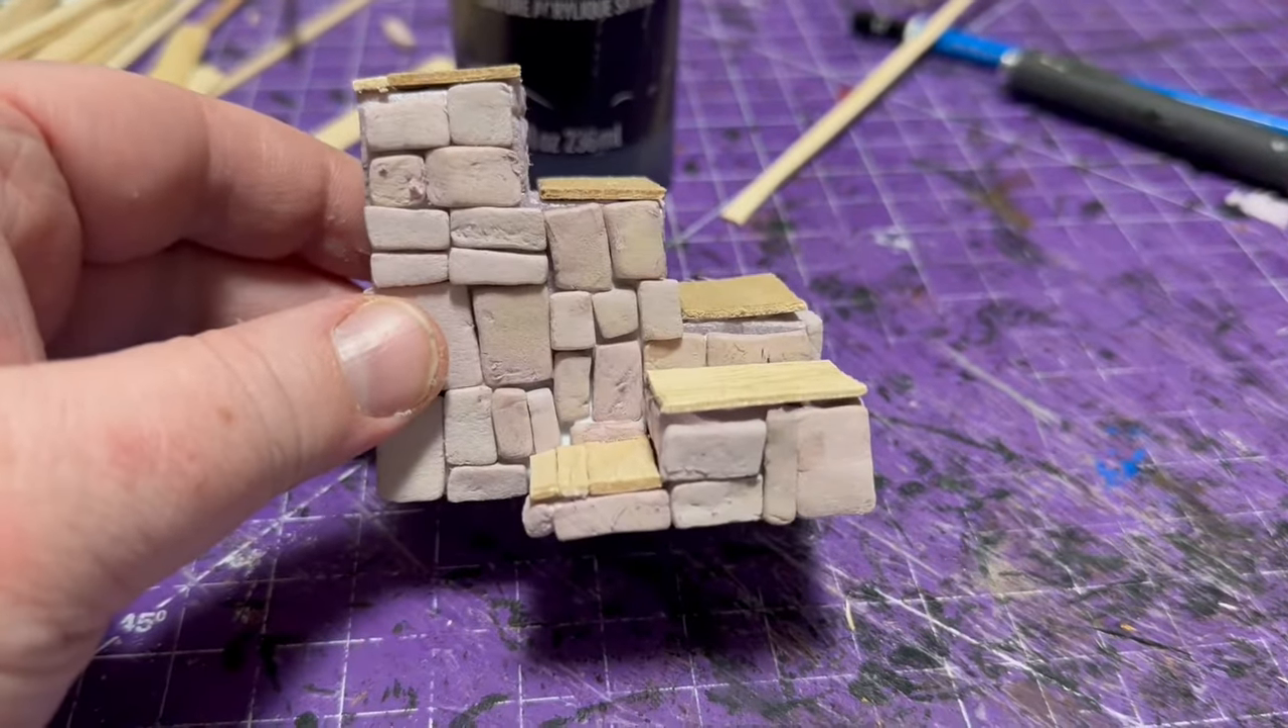So this is what it looks like after I've added the wooden planks on there and all the bricks.